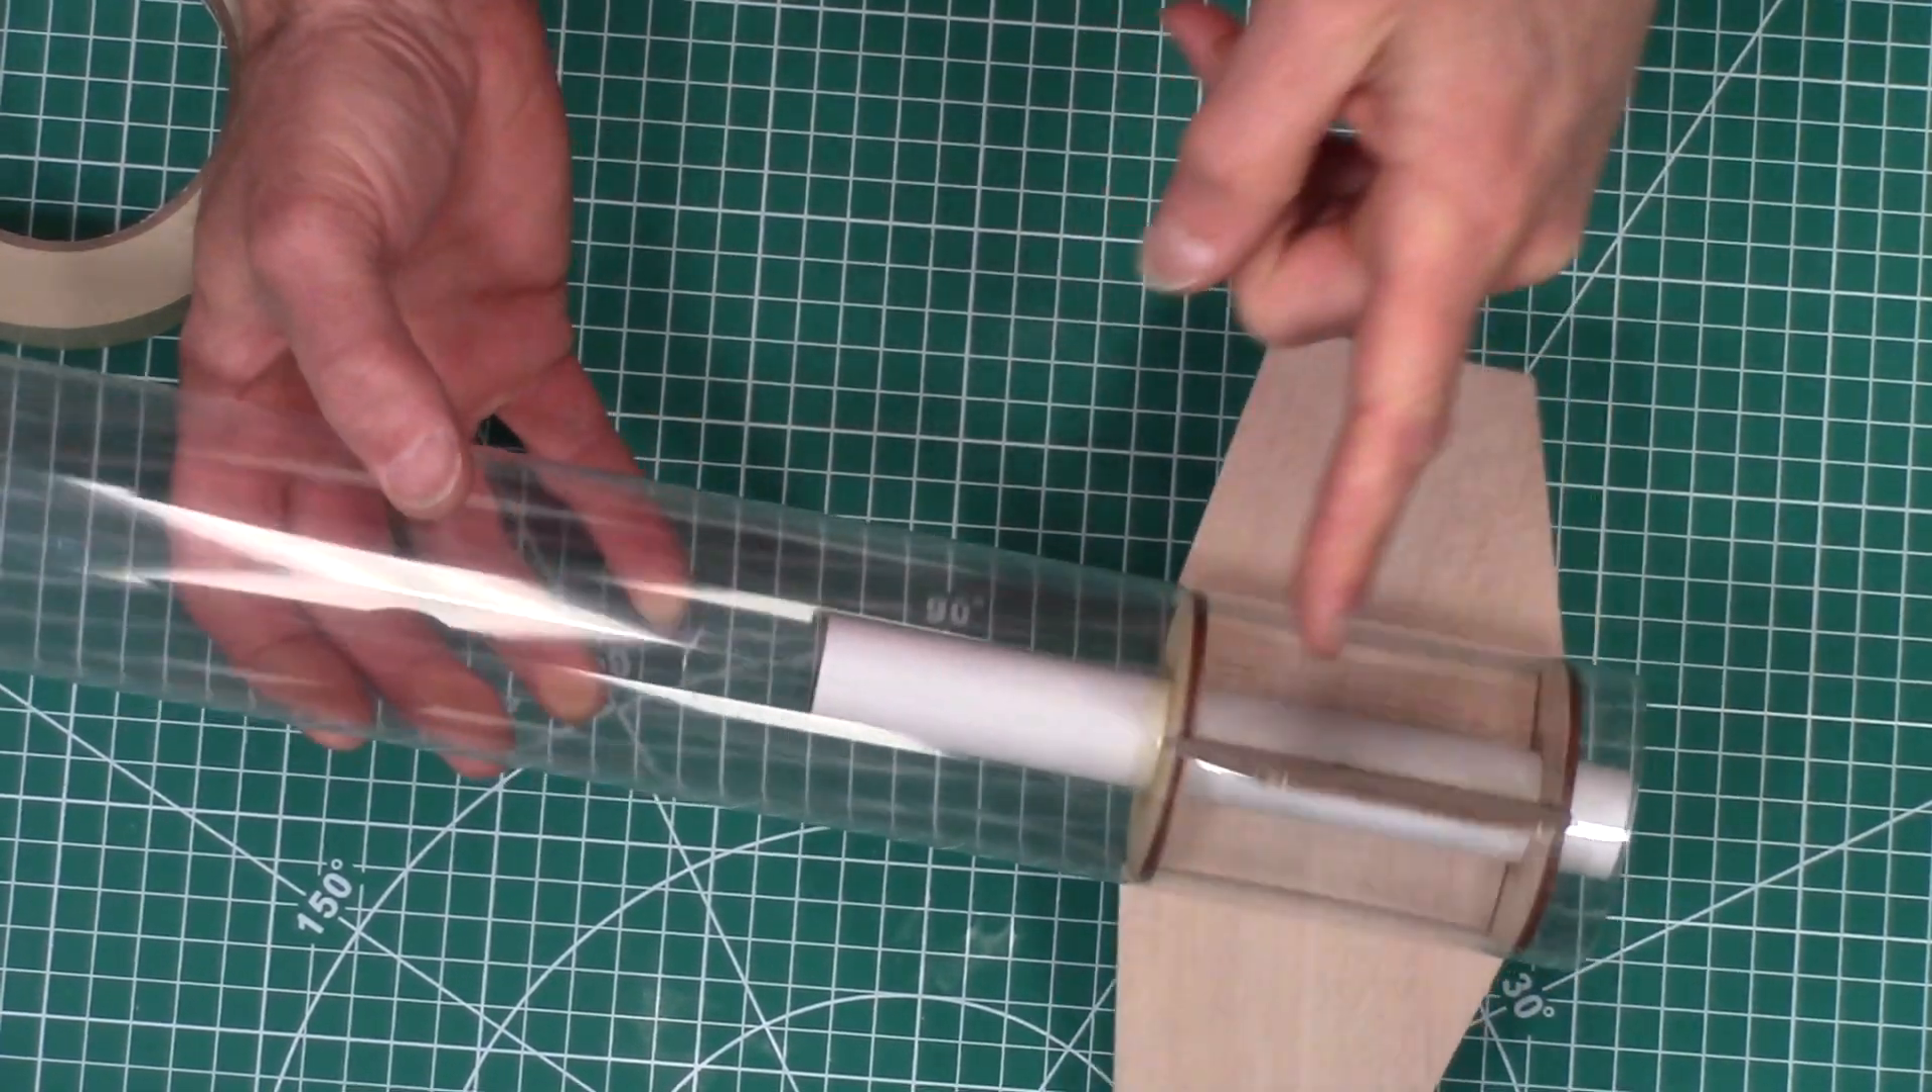One is as you can see on this motor mount the the motor tube sticks past the centering ring.